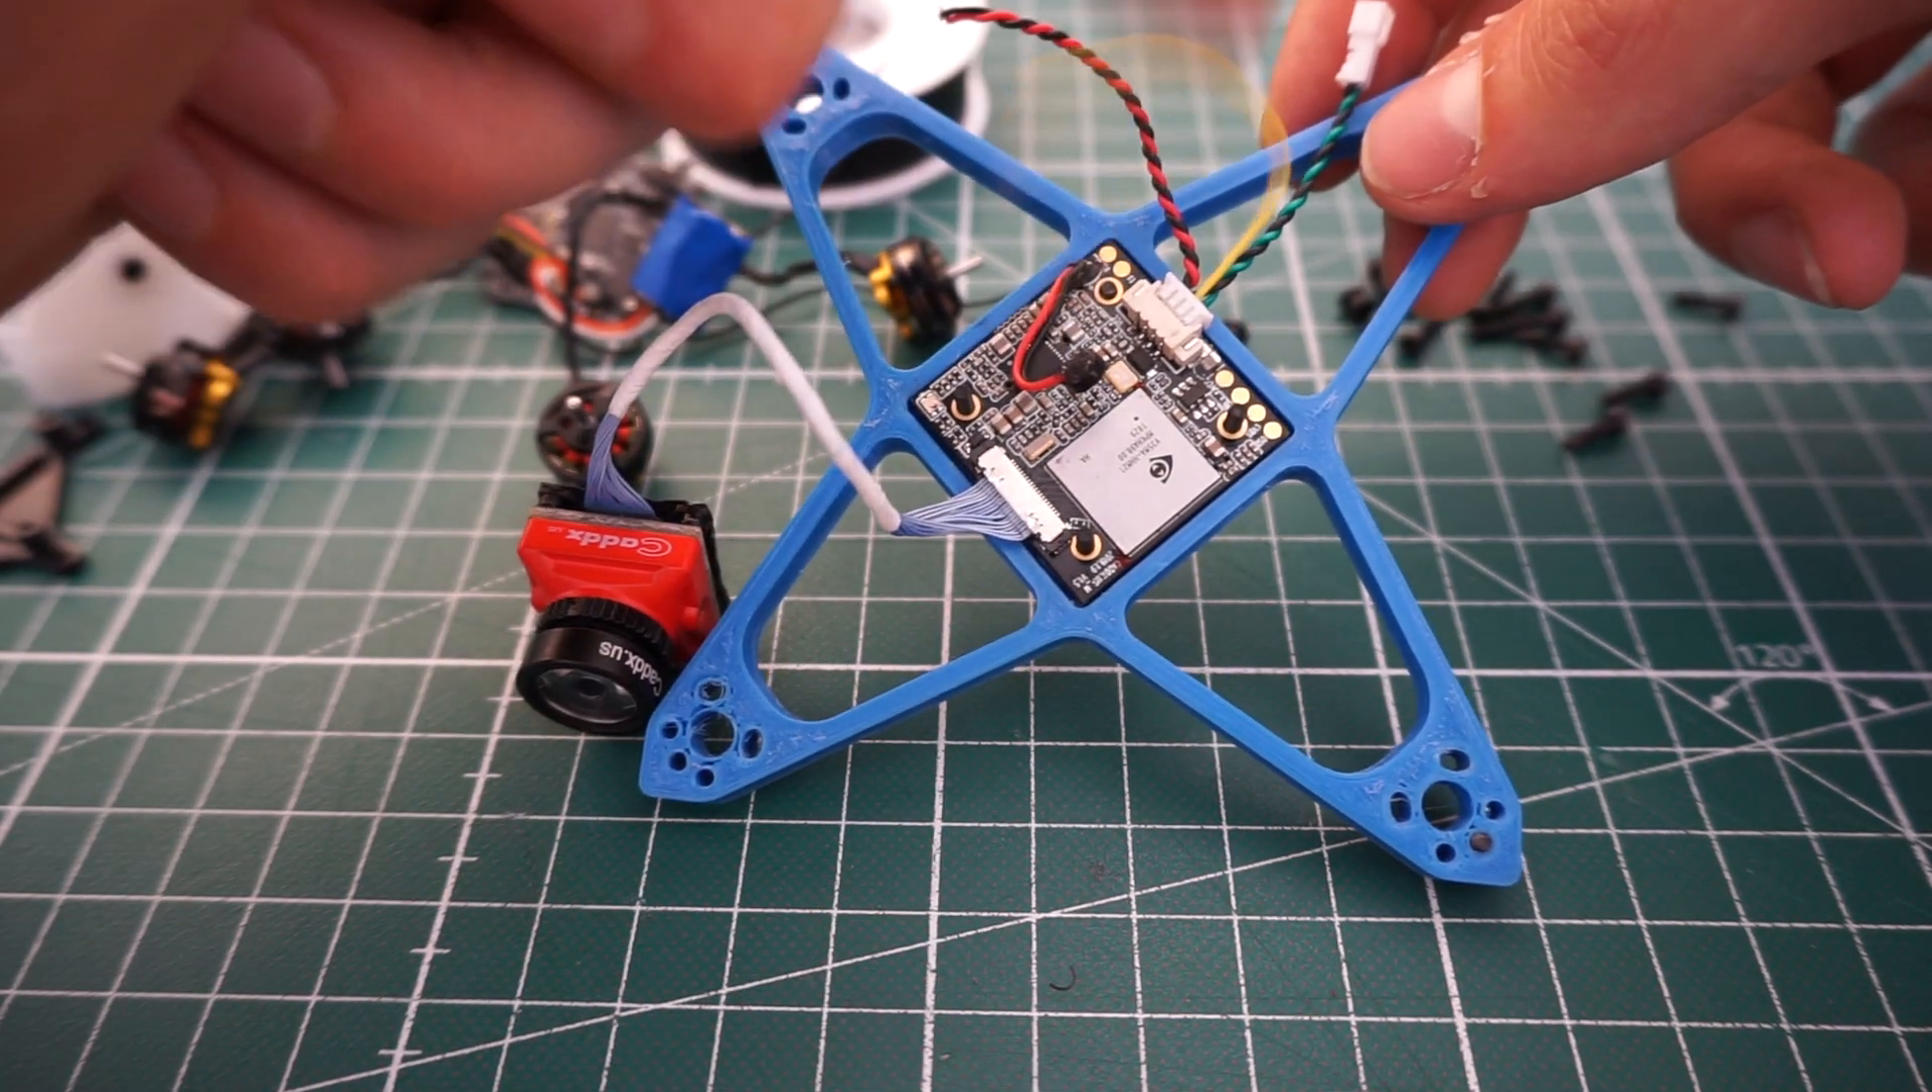As you can see the camera is plugged here to the board.